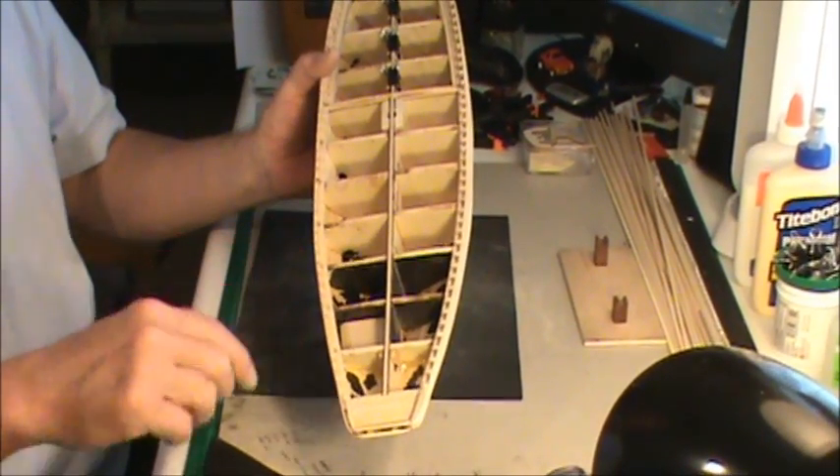I started planking the deck. I got one board on Right down the center.